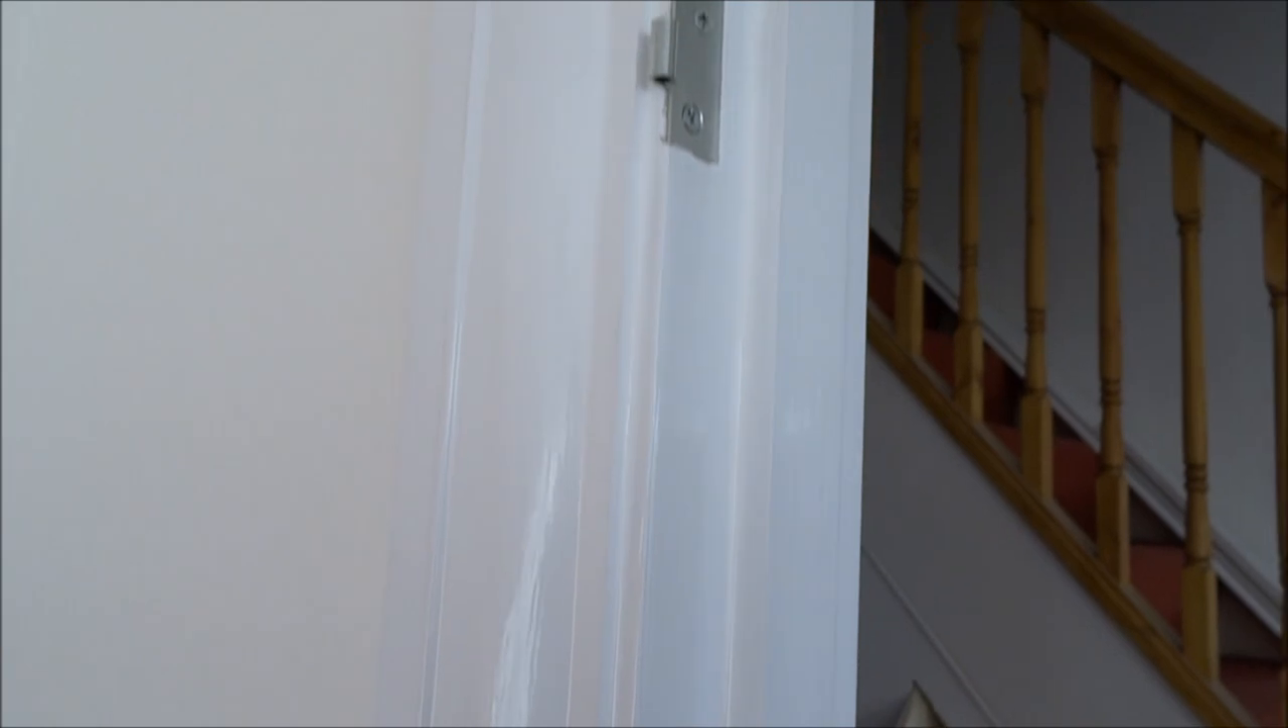Okay, here we have the frame painted up now. I've just started putting the hinges and things back.